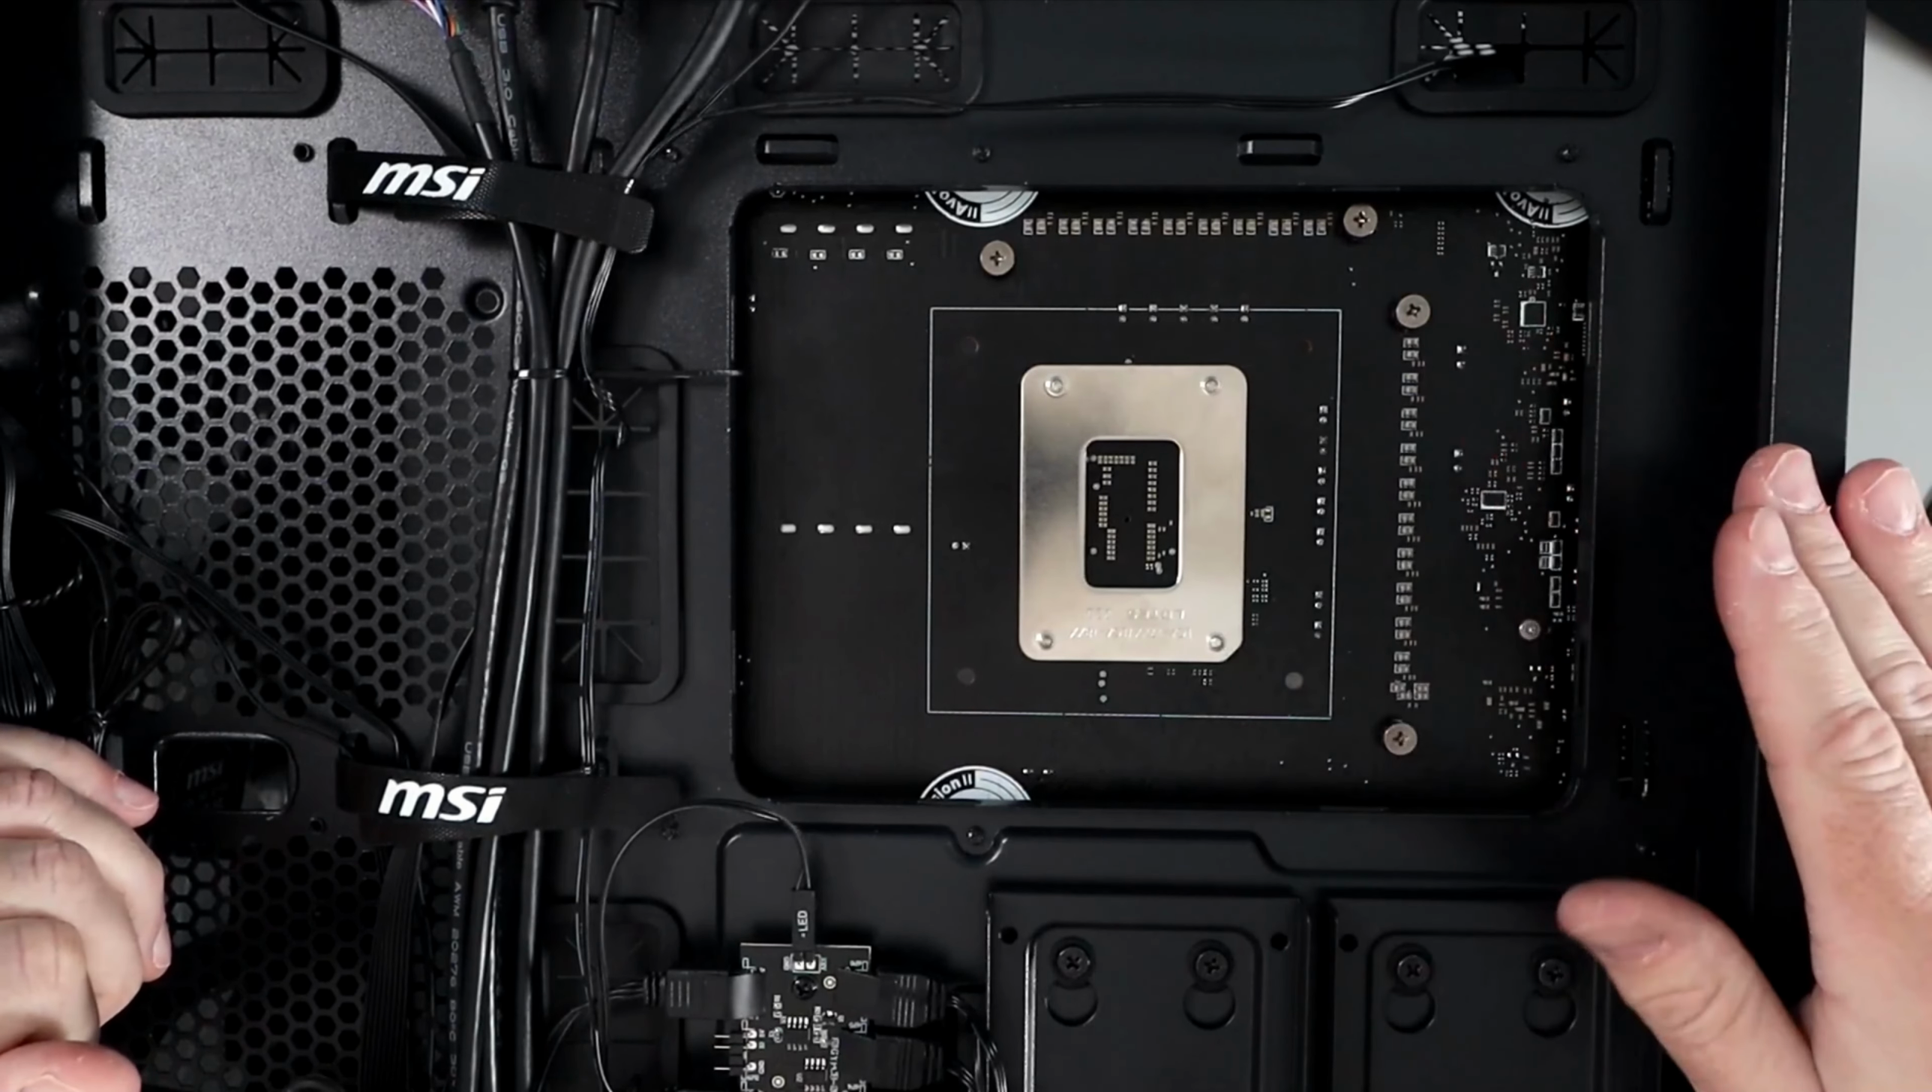So I've got the covers off of my pc case here and my motherboards actually installed in my pc case.